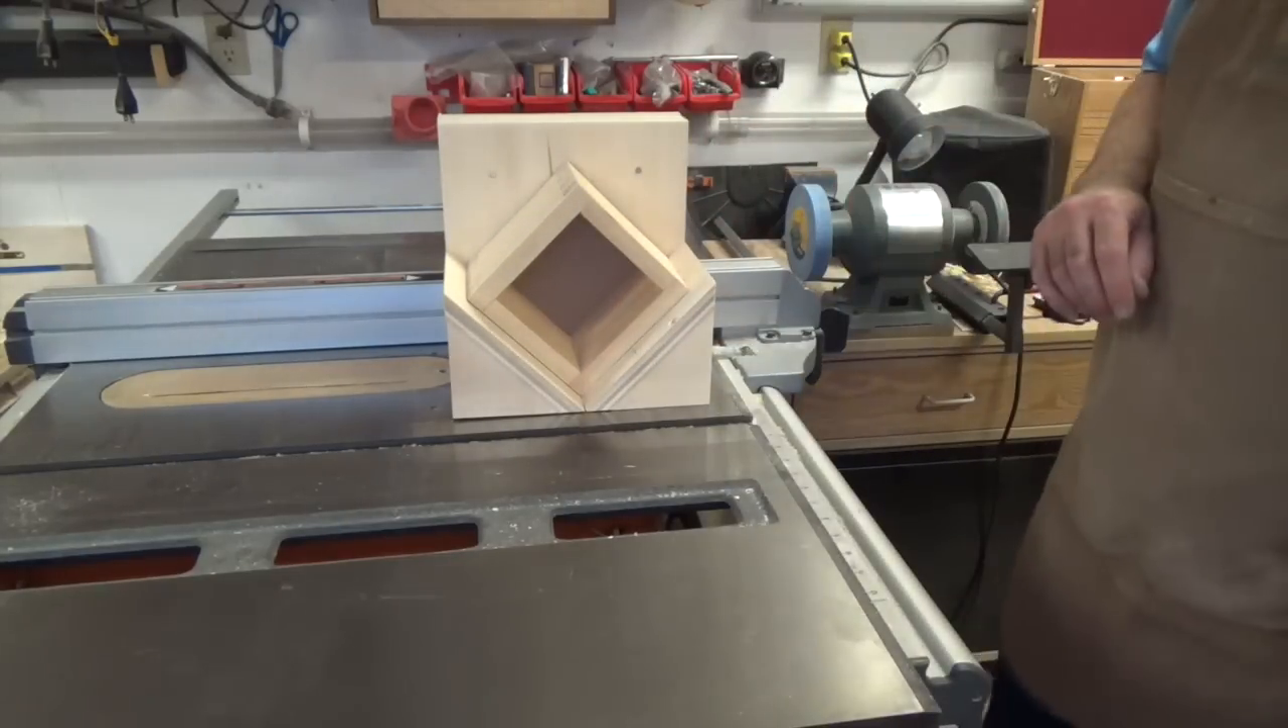Sitting this box in here you can already see that the box is fully supported i've got about an inch and a half of space still sitting here.